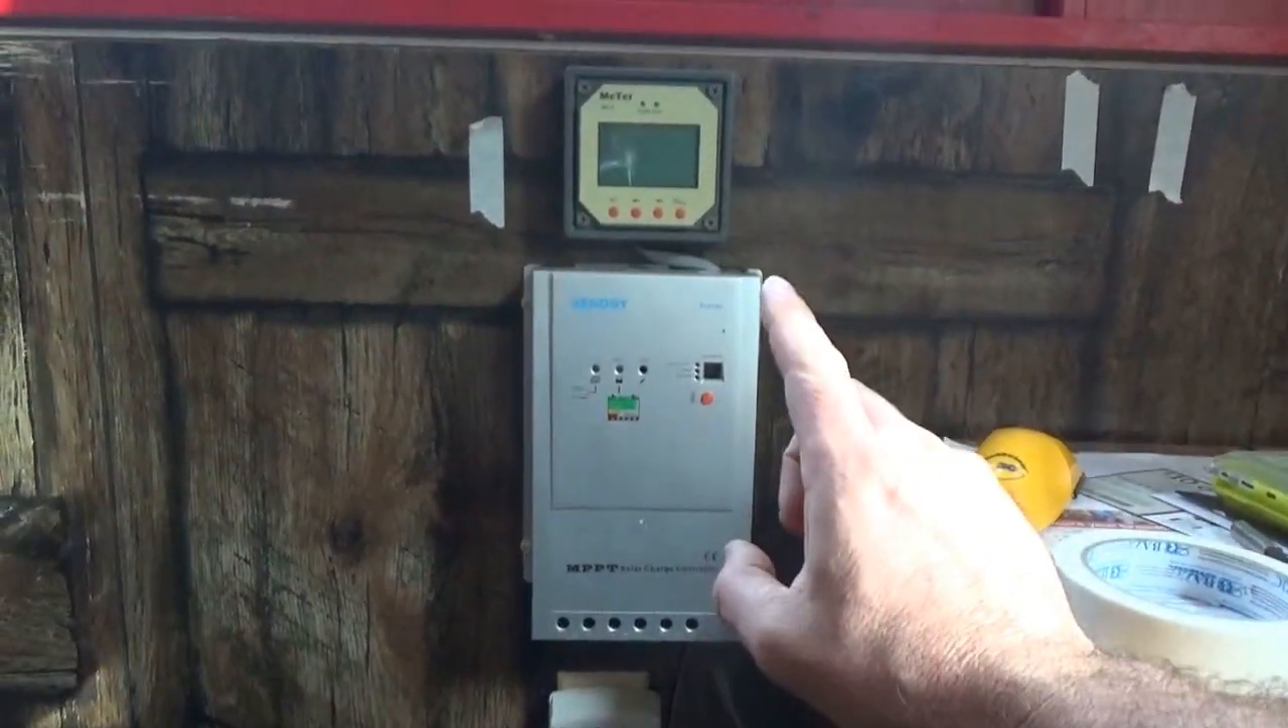What I've done so far is simply put on the charge controller, the Renogy, and the meter that came from the electronics lab.